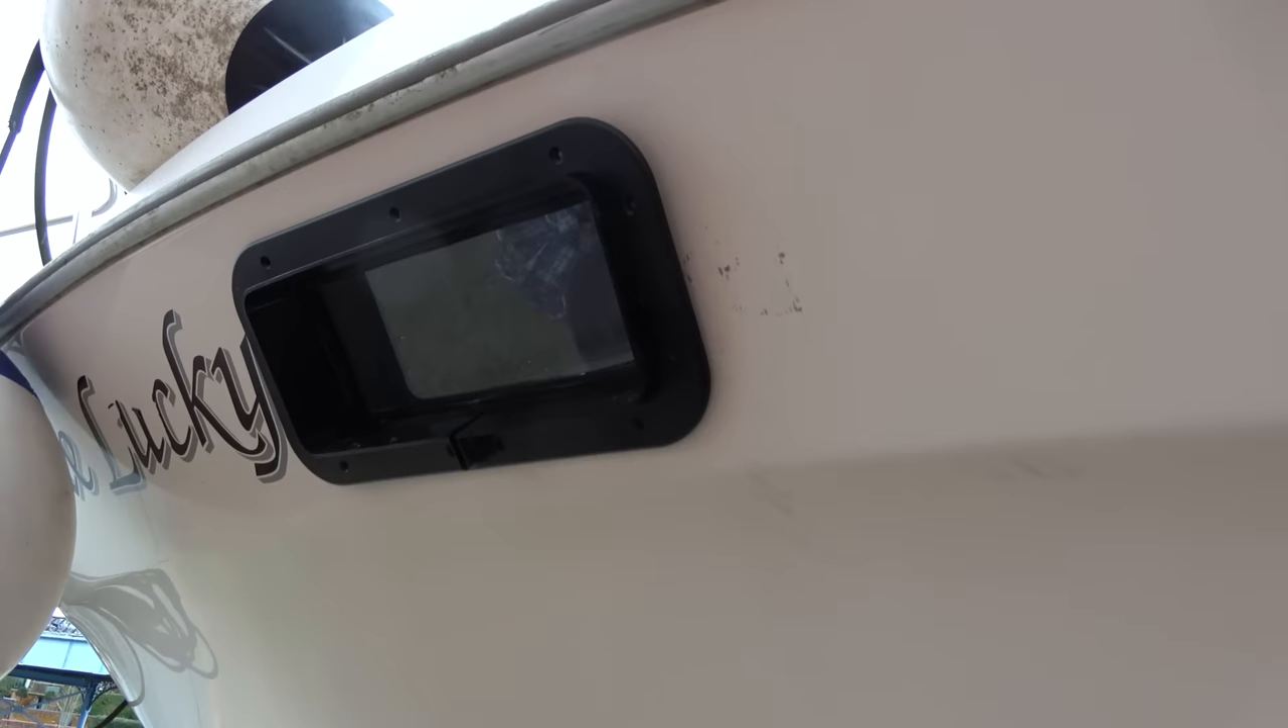So before we put the sealant in brian's just put the outer ring on and we're just going to oh actually before that just to show the screw holes you see they're all around here.